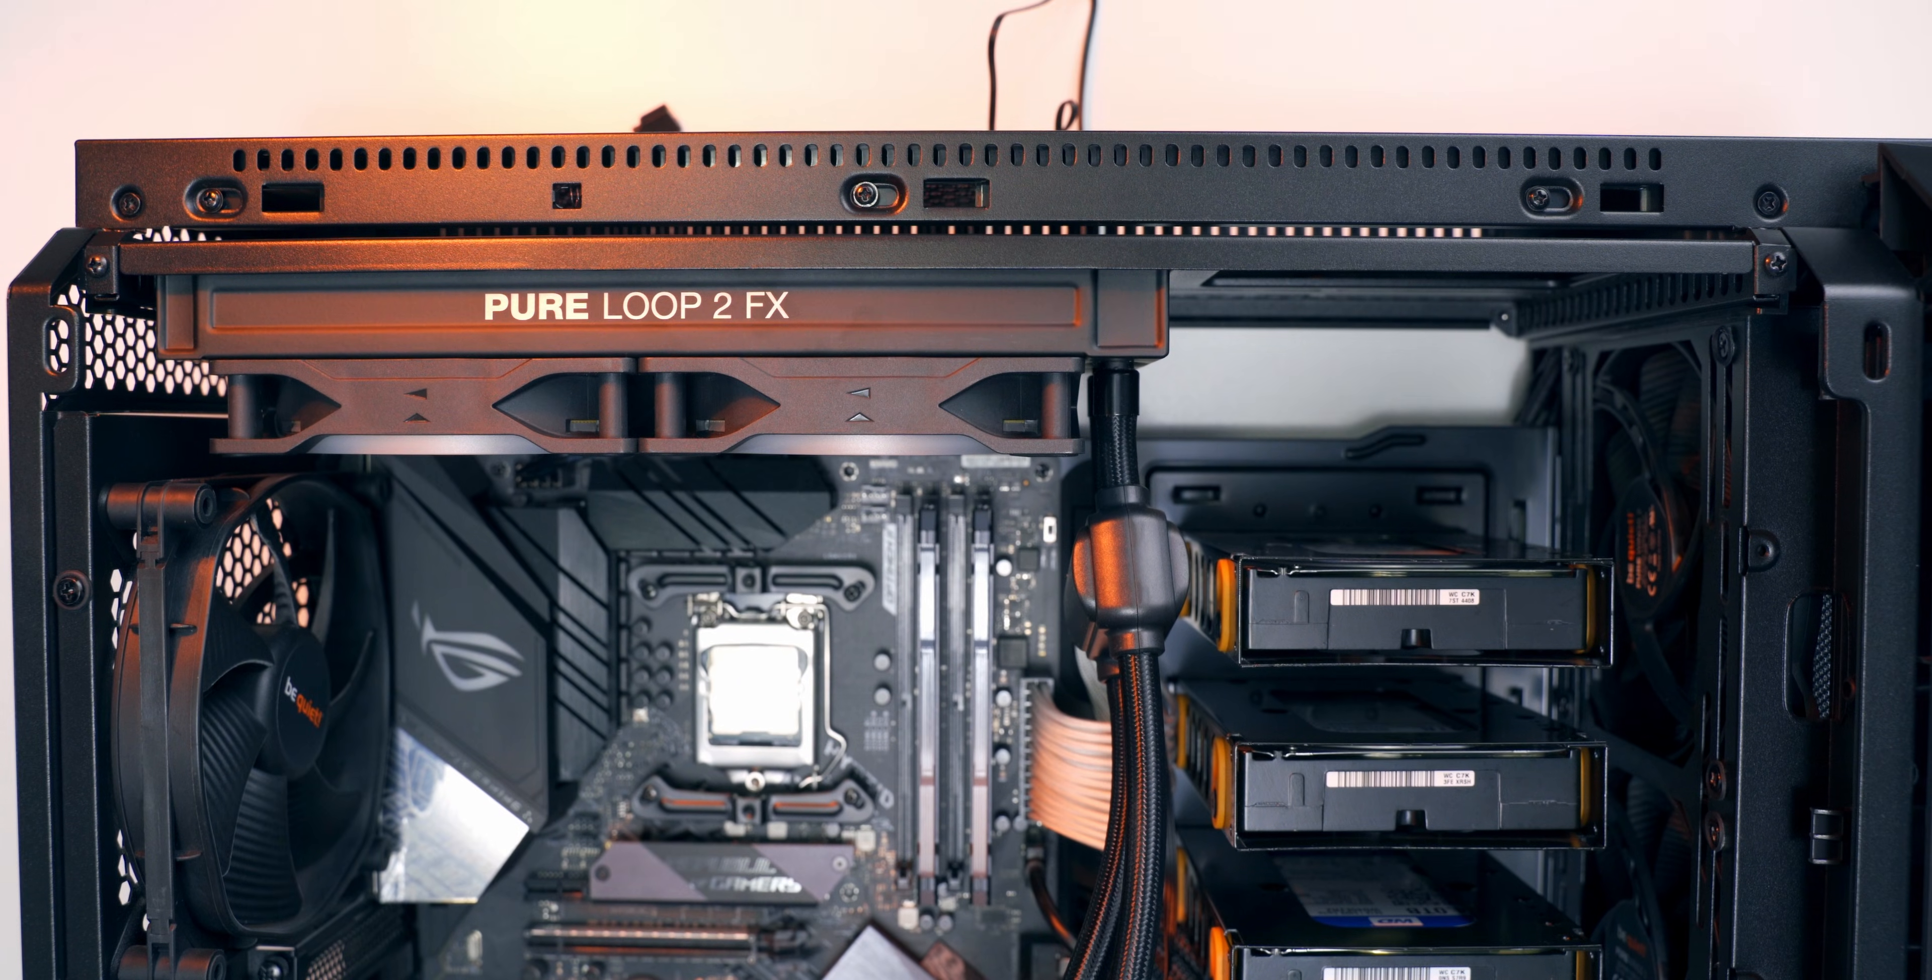My radiator's in the case.